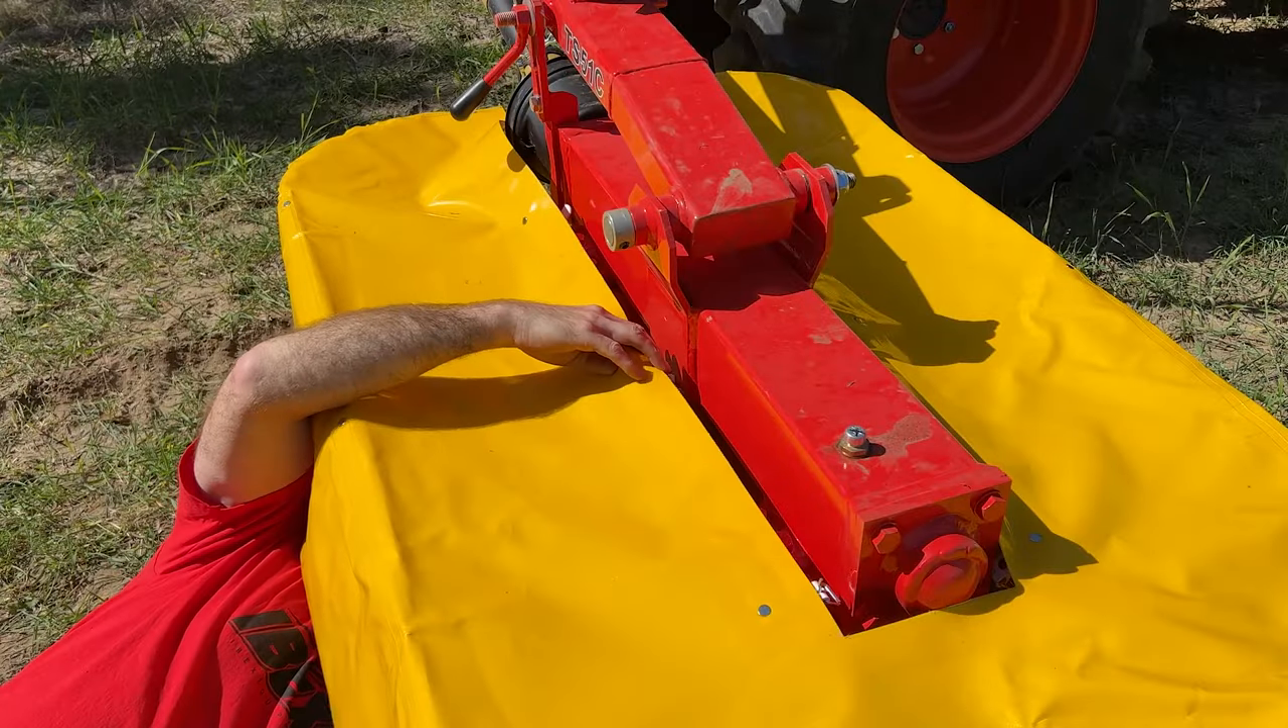The skirting's on now, so this thing is fully assembled.